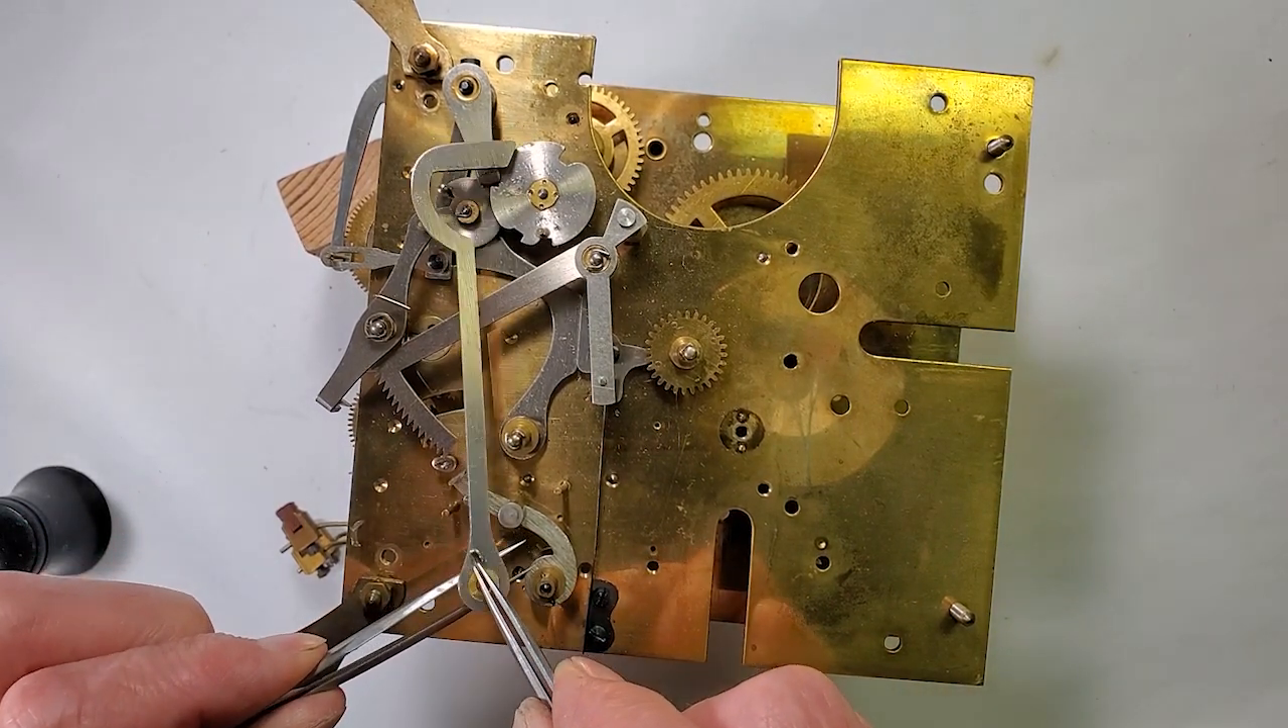Lots of levers to remove before the plates can be separated.